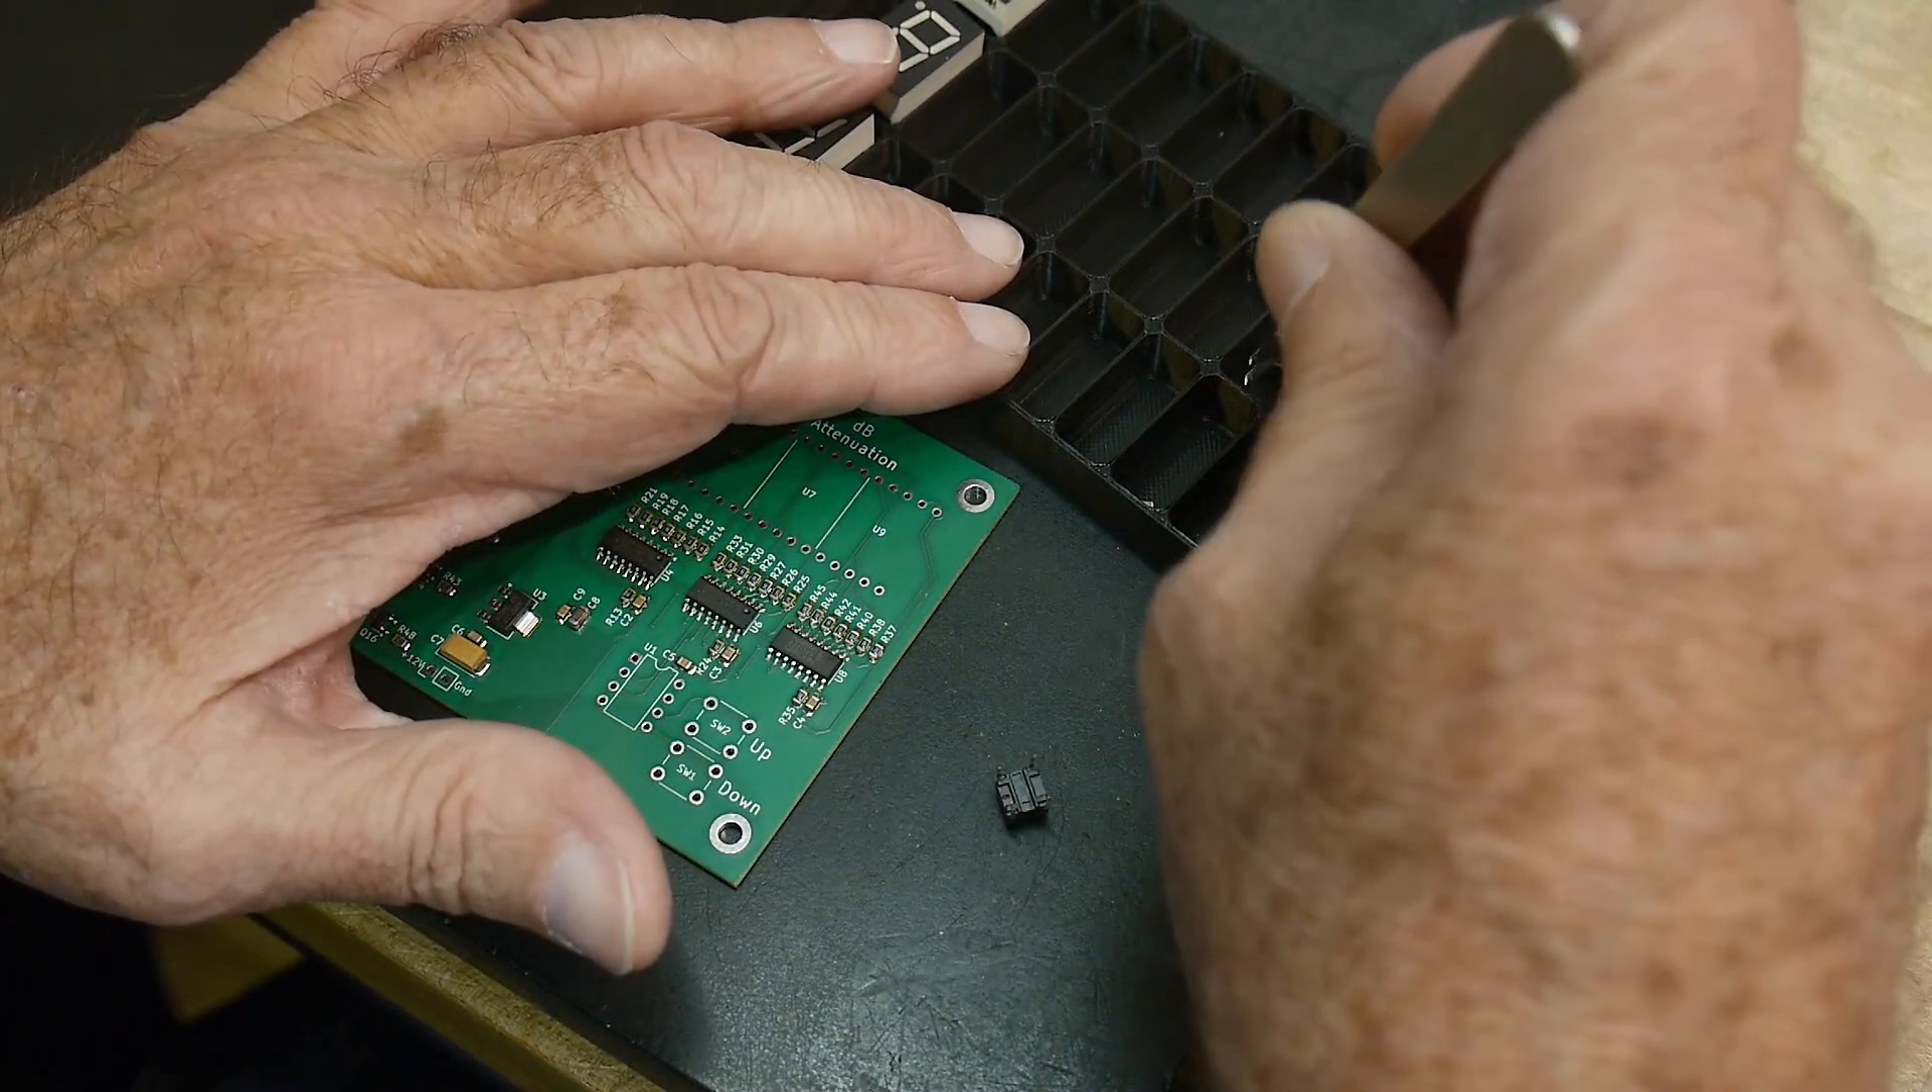I still have the switches to put in.